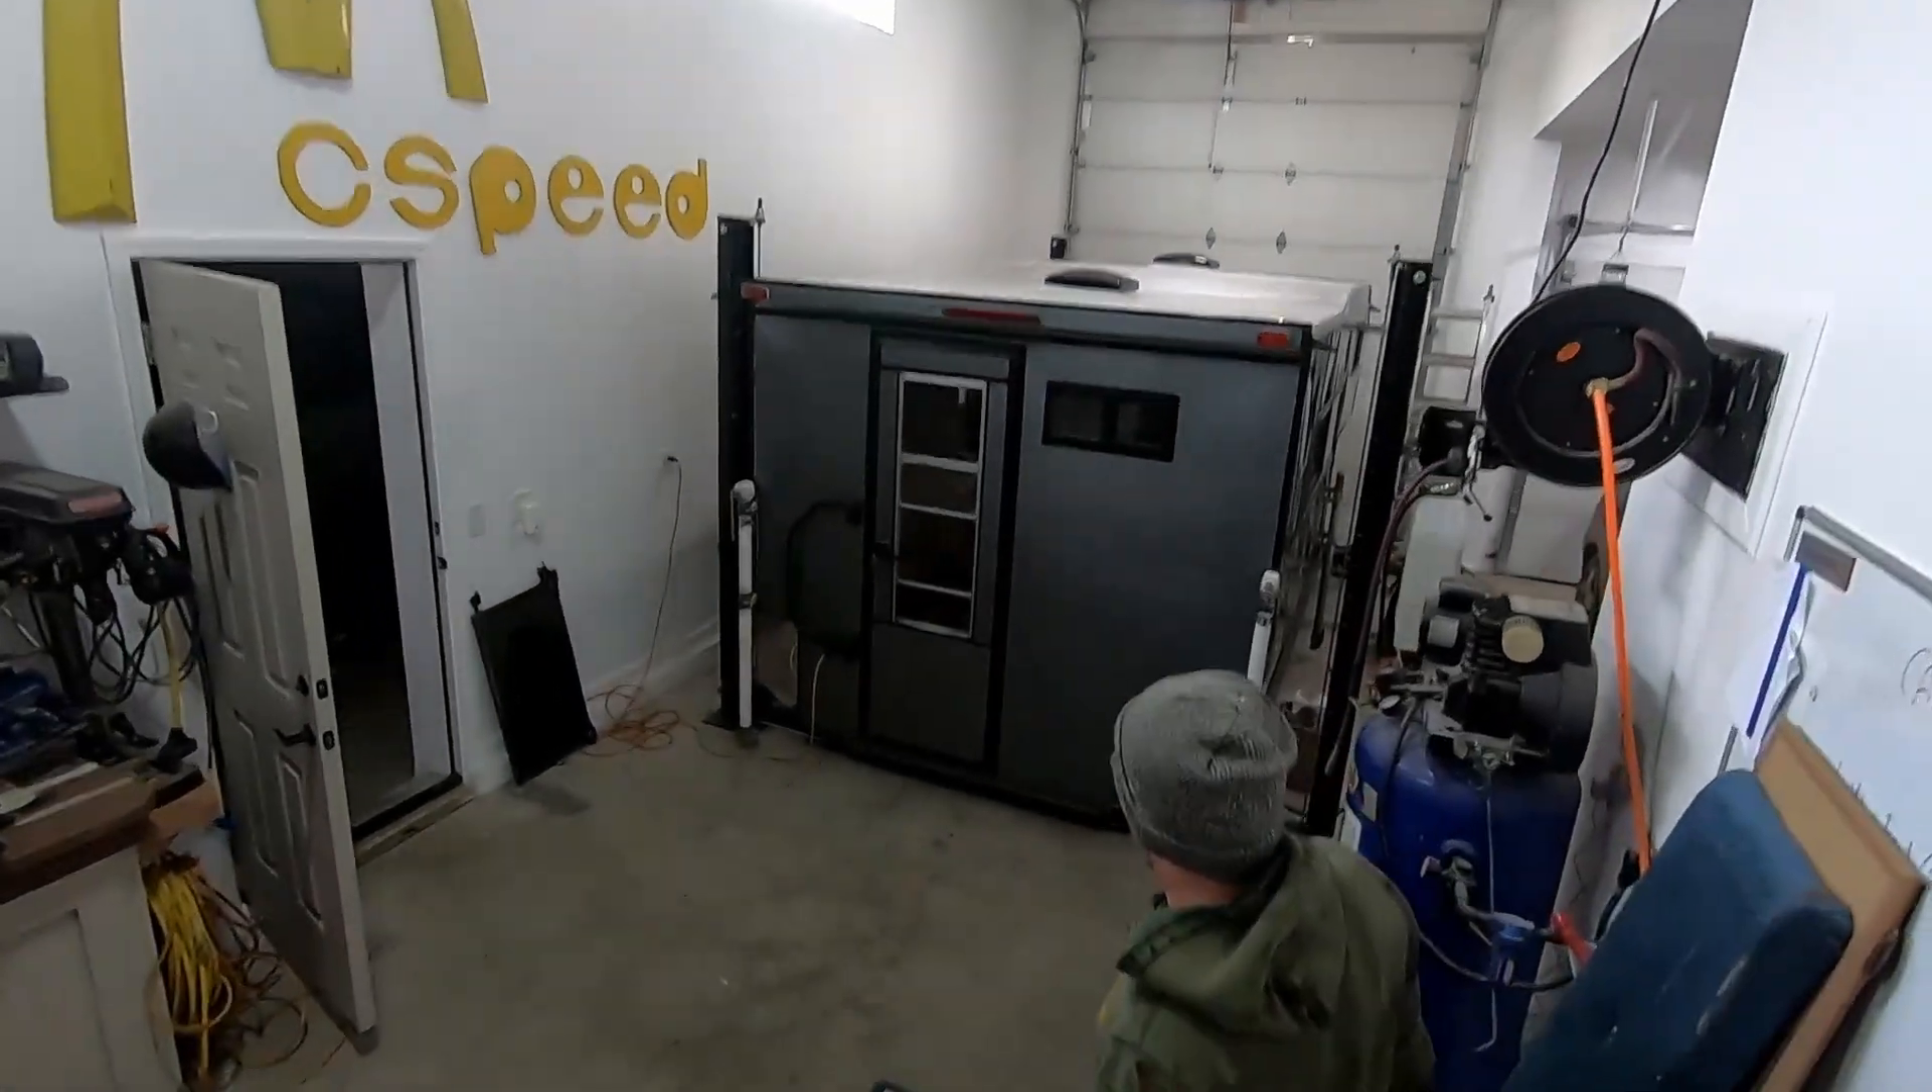Siding is pretty much done. Trim is pretty much done.